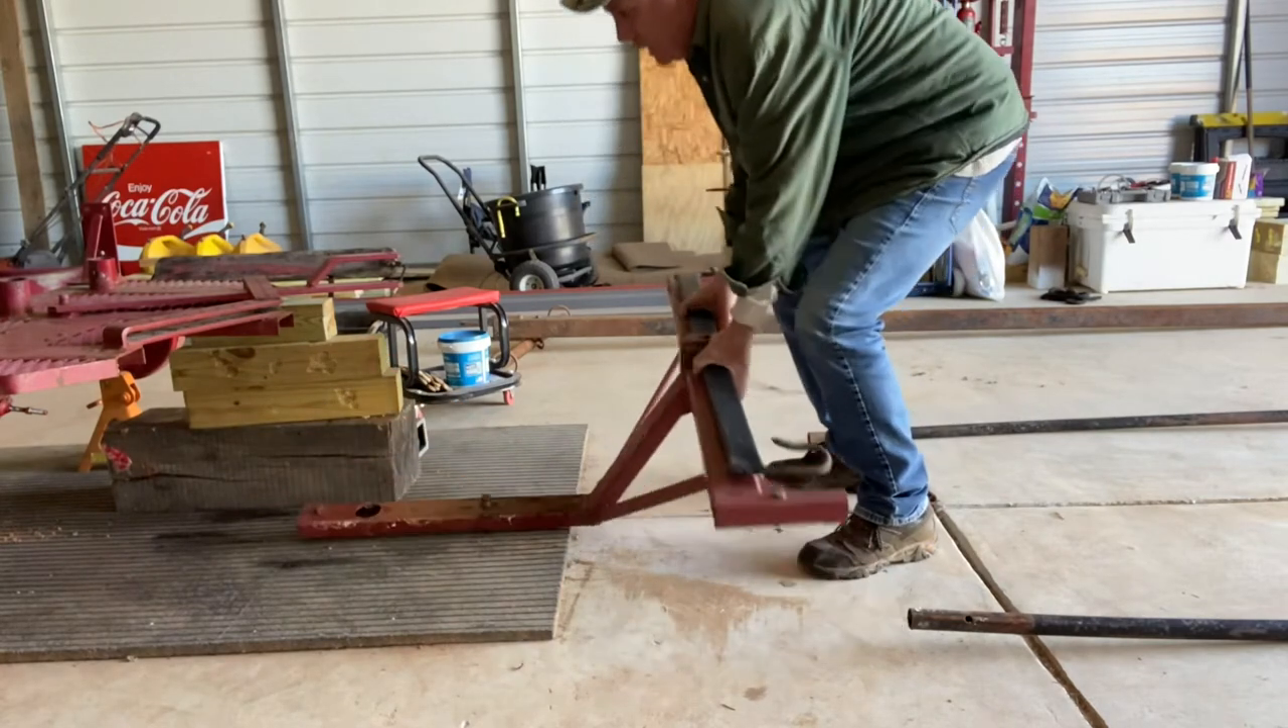This is the shafts right here for a single horse. I don't have the shafts actually on.